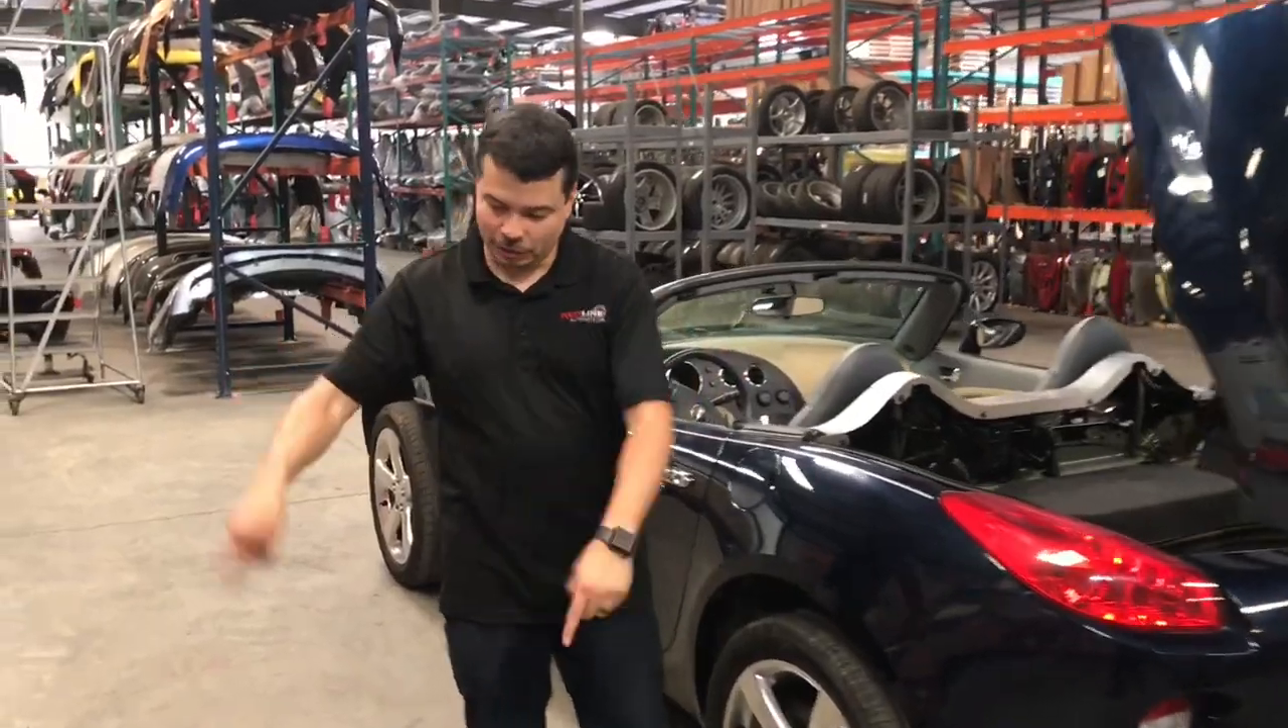There you have it our soft top is removed this is what the car looks like without the soft top.